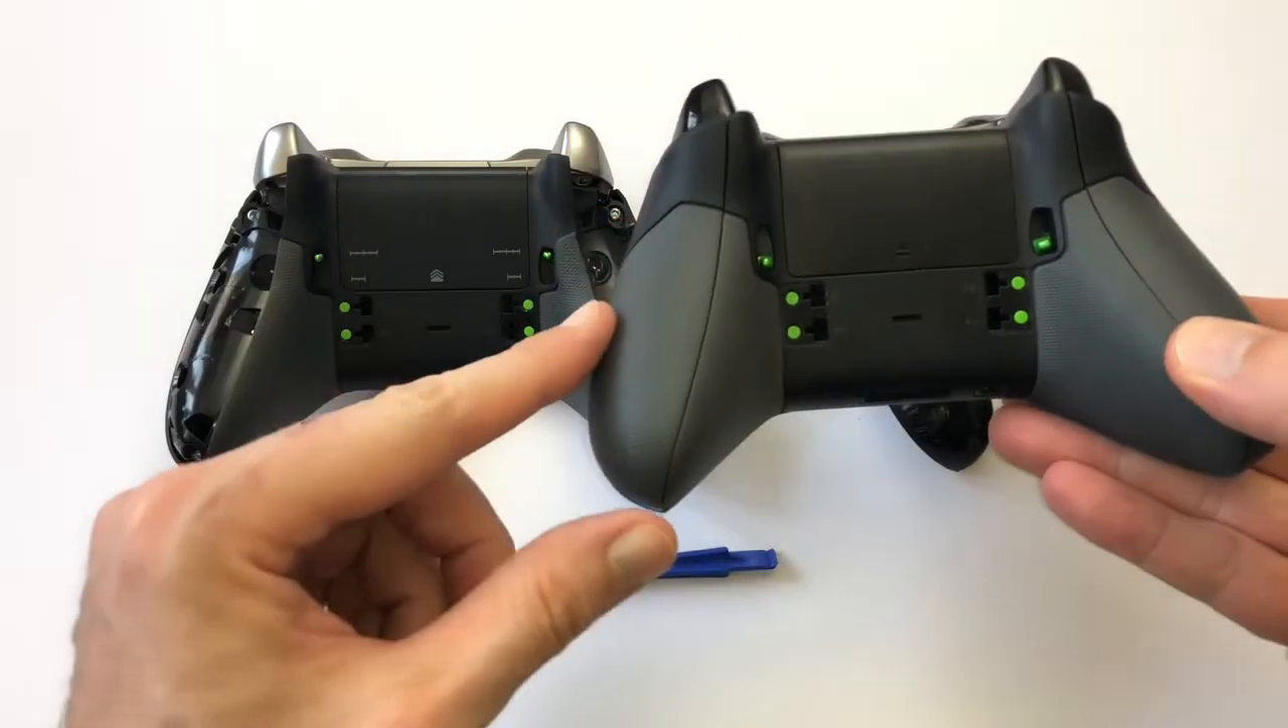So as you can see here this is my old Elite controller and I have already removed the grips from there.